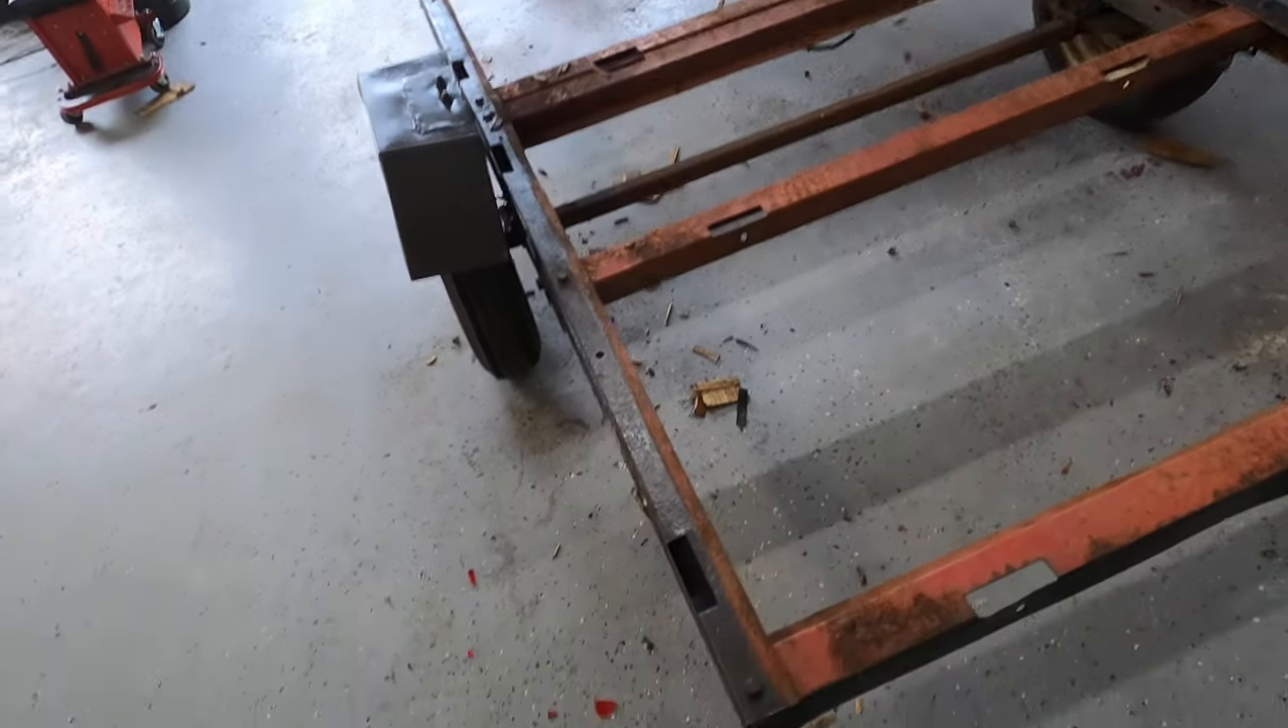We still got the fenders we got to get cut off.